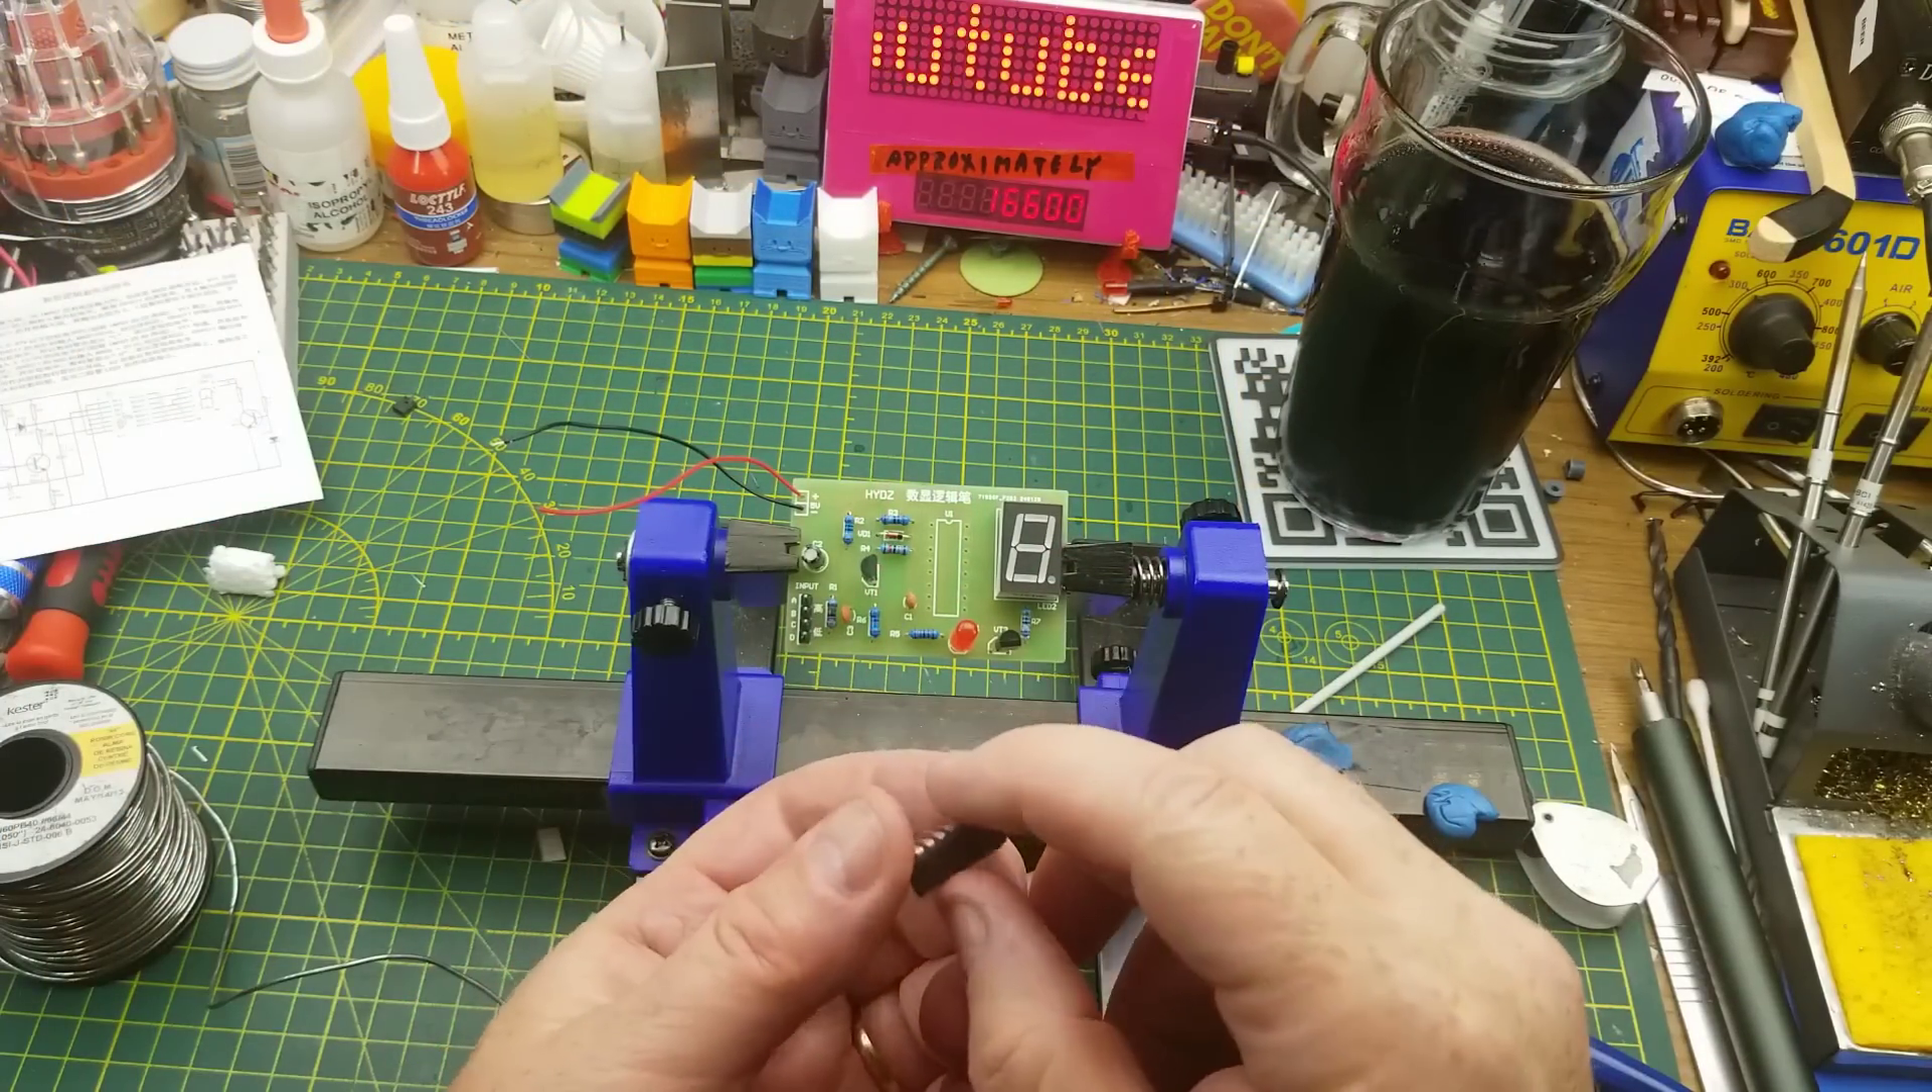And now the only thing left is the chip.